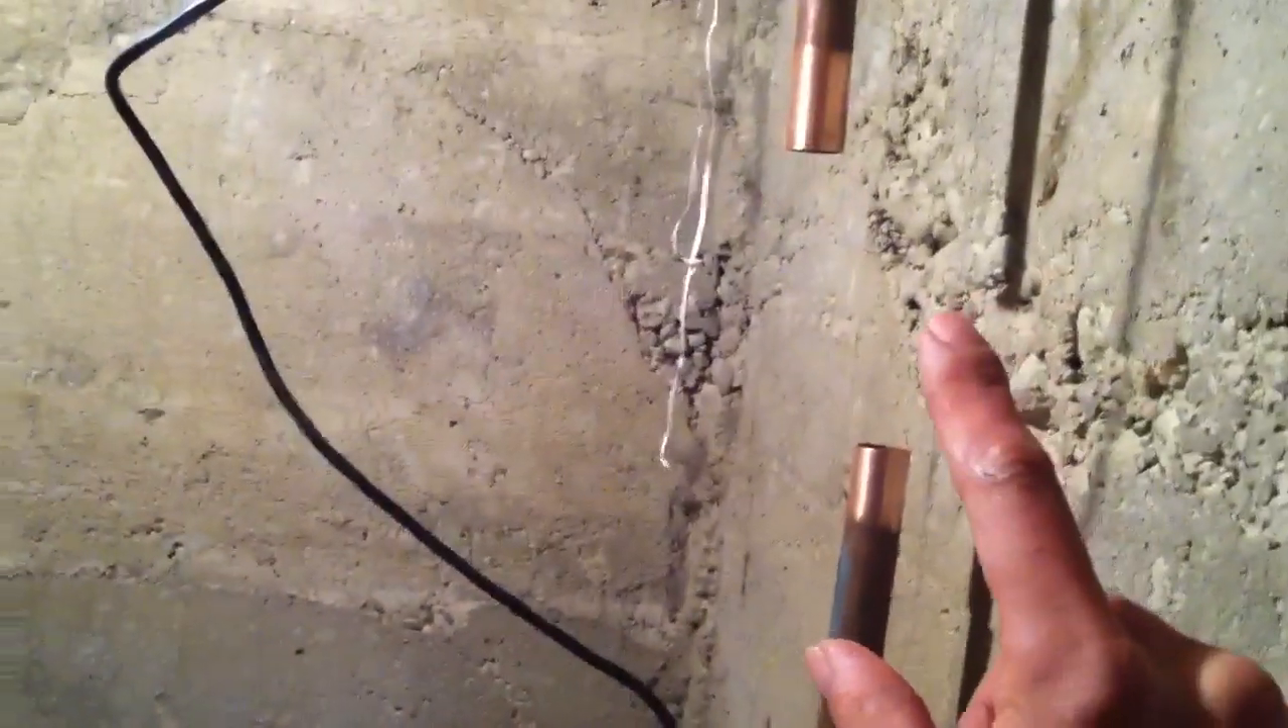I made my cut already on the cold water line.